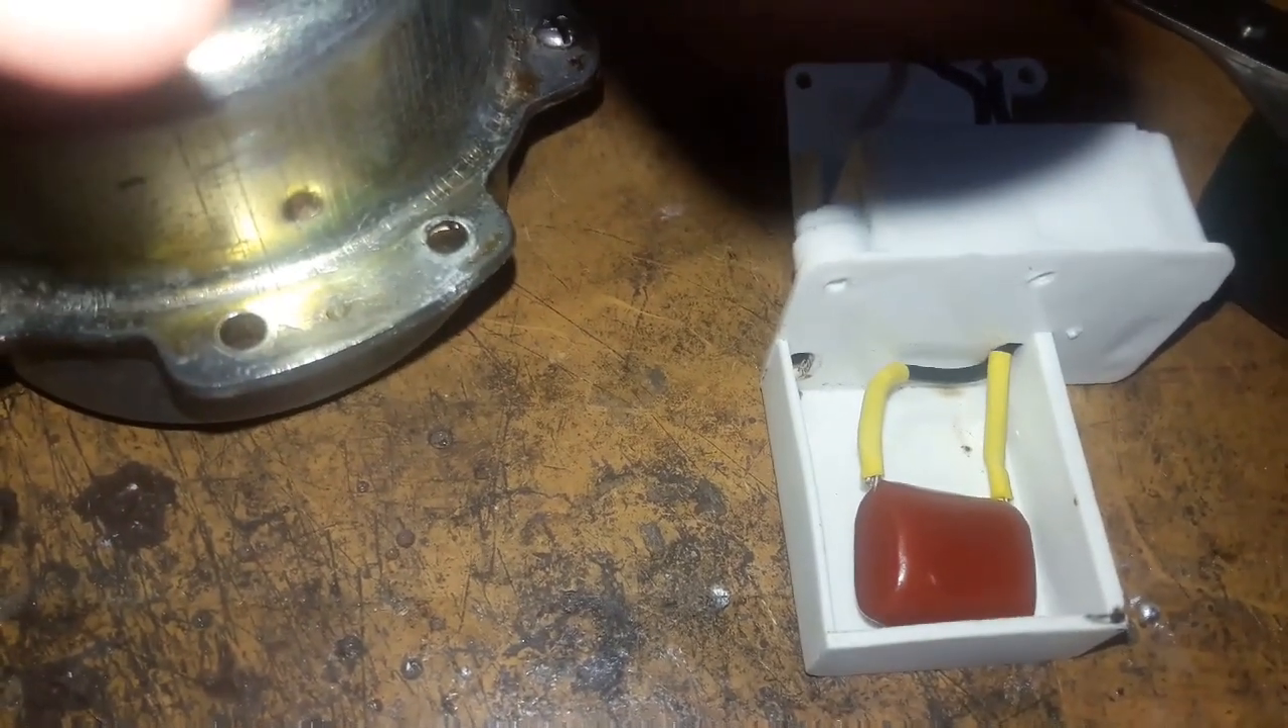Here's the capacitor has been installed.